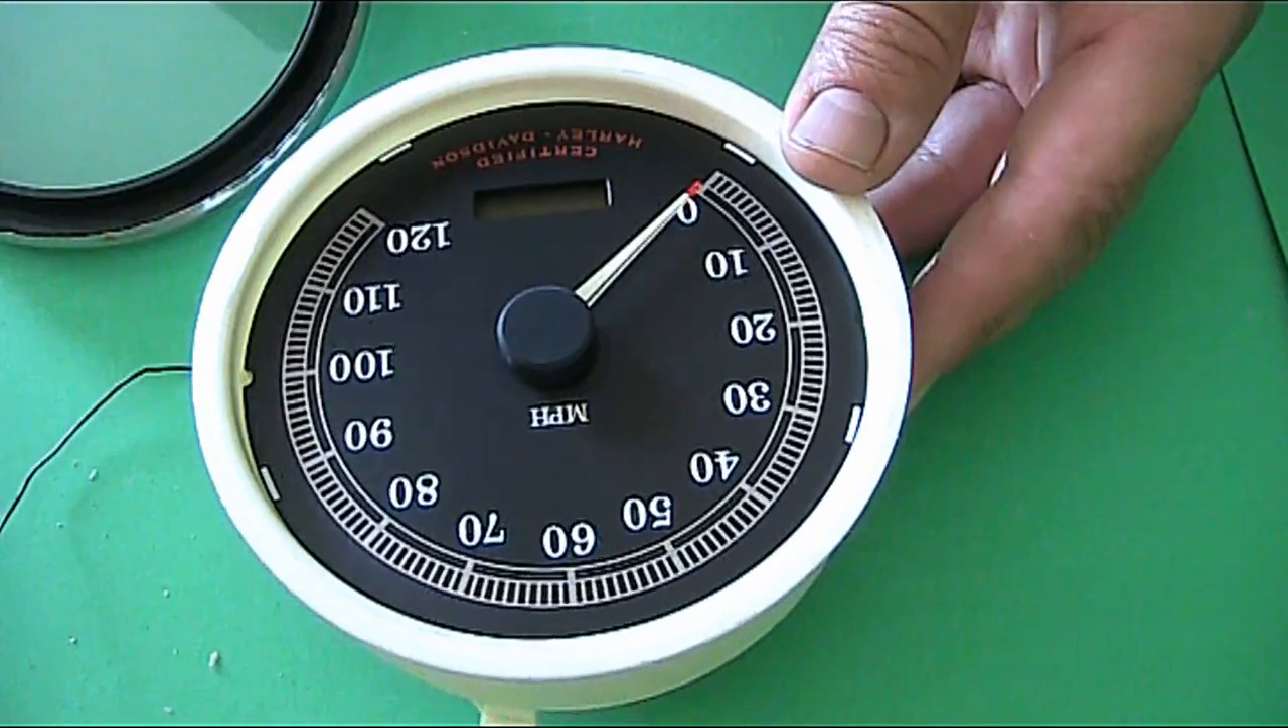Now we've got our speedometer open.